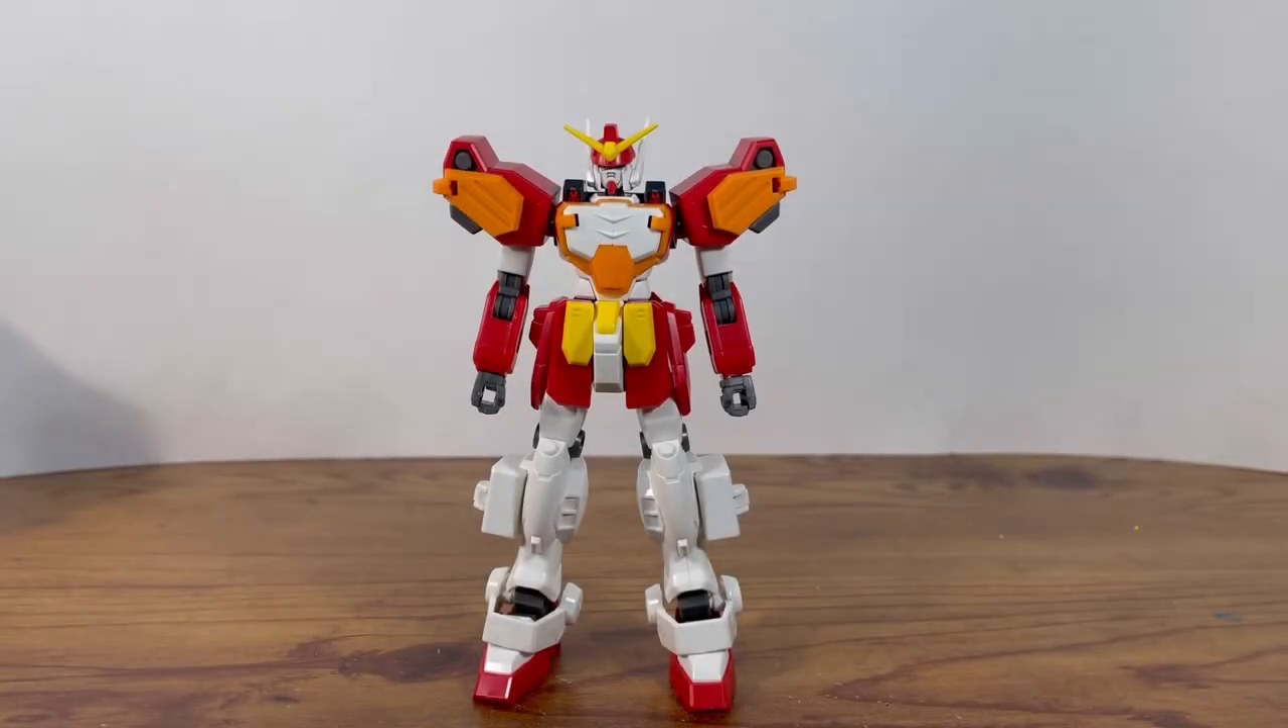Here's the heavy arms all put together.